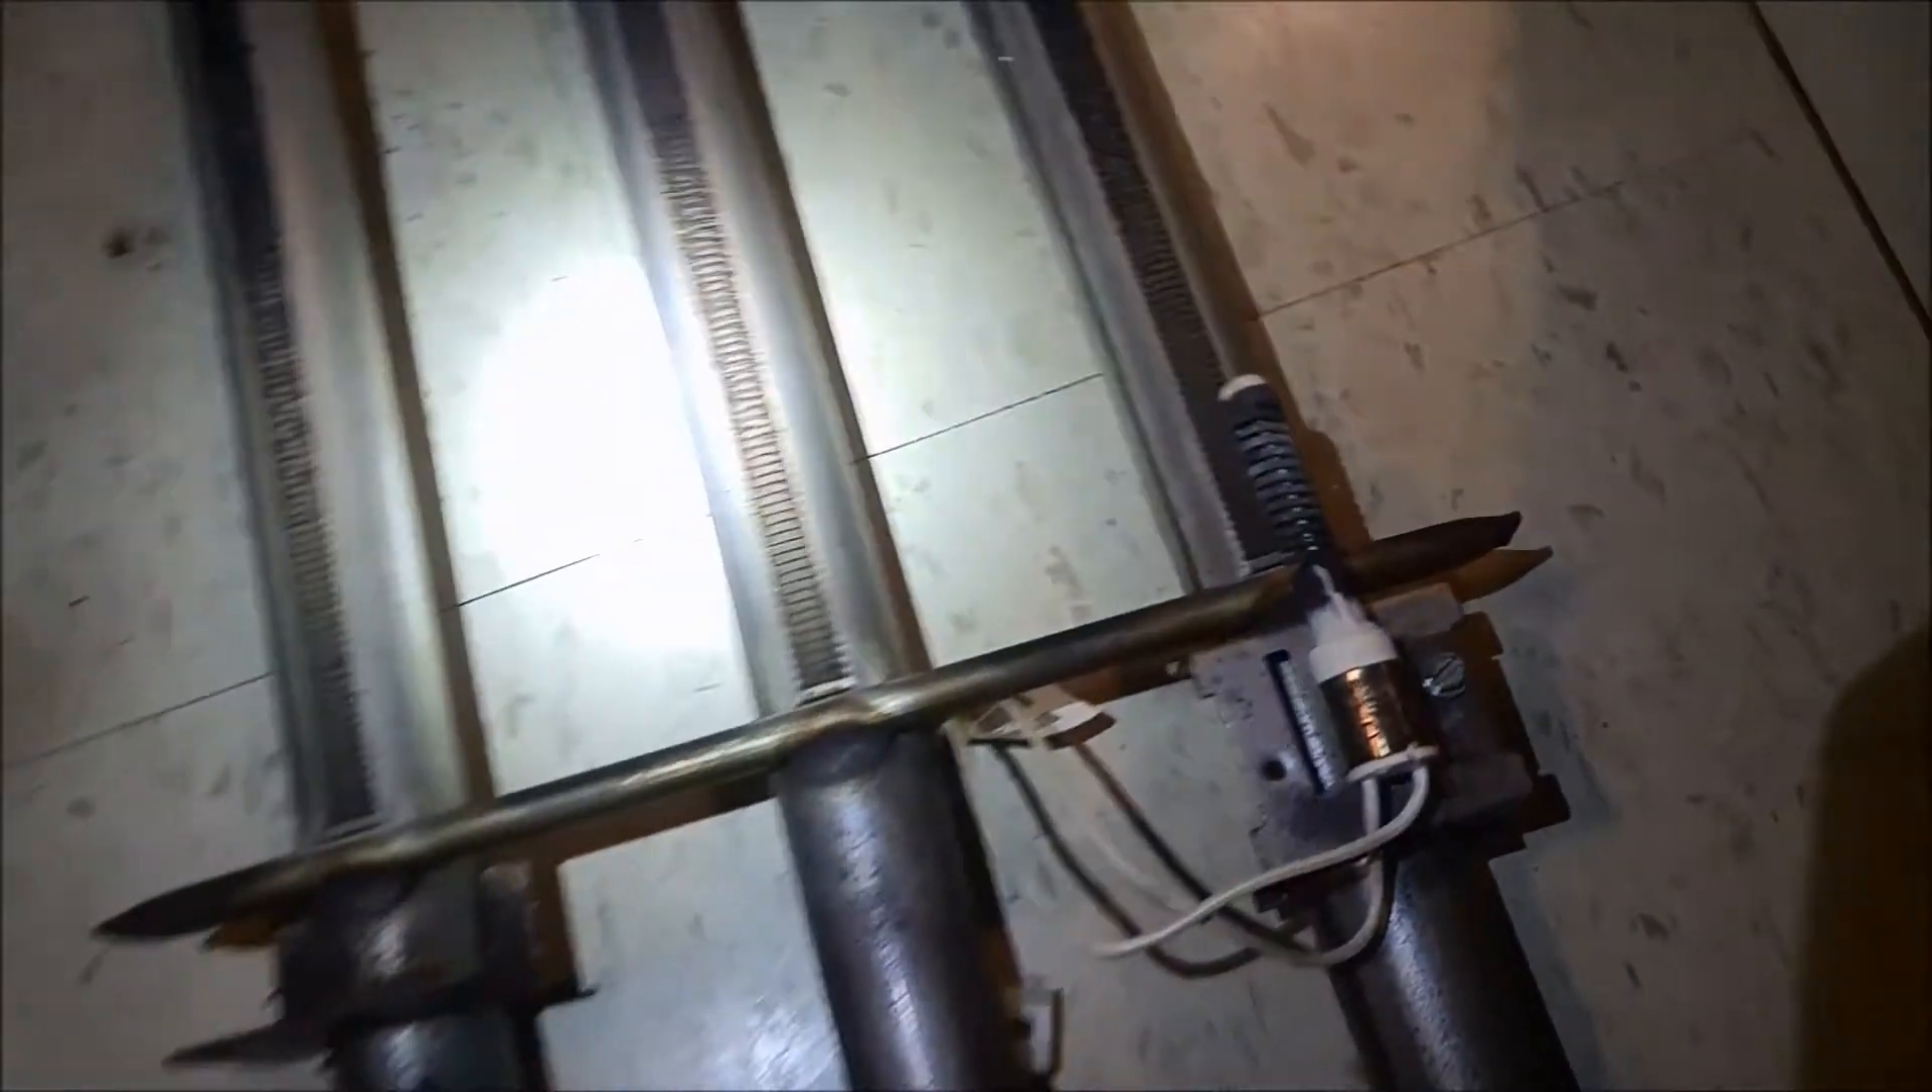Okay, we got the new burners on. Nice and clean. Got my new igniter on there.